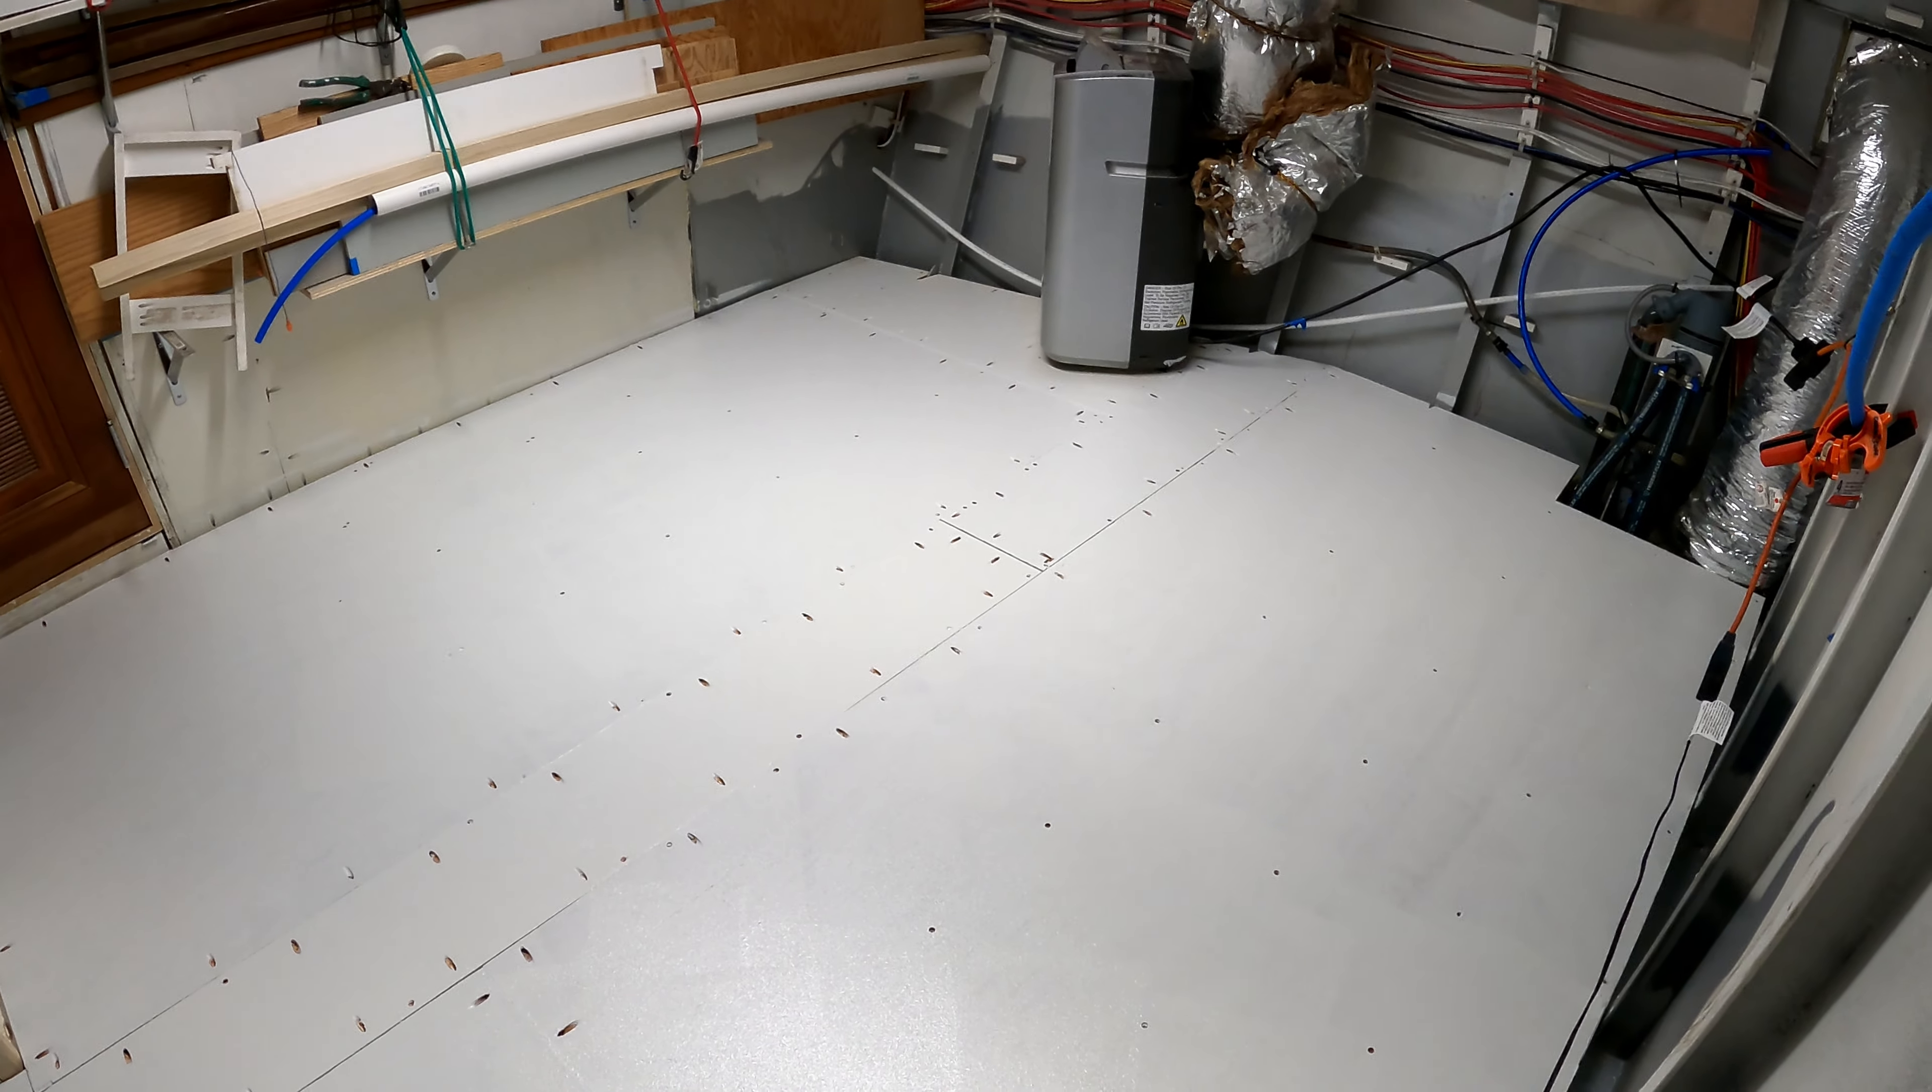There is the master bedroom floor all in and painted.